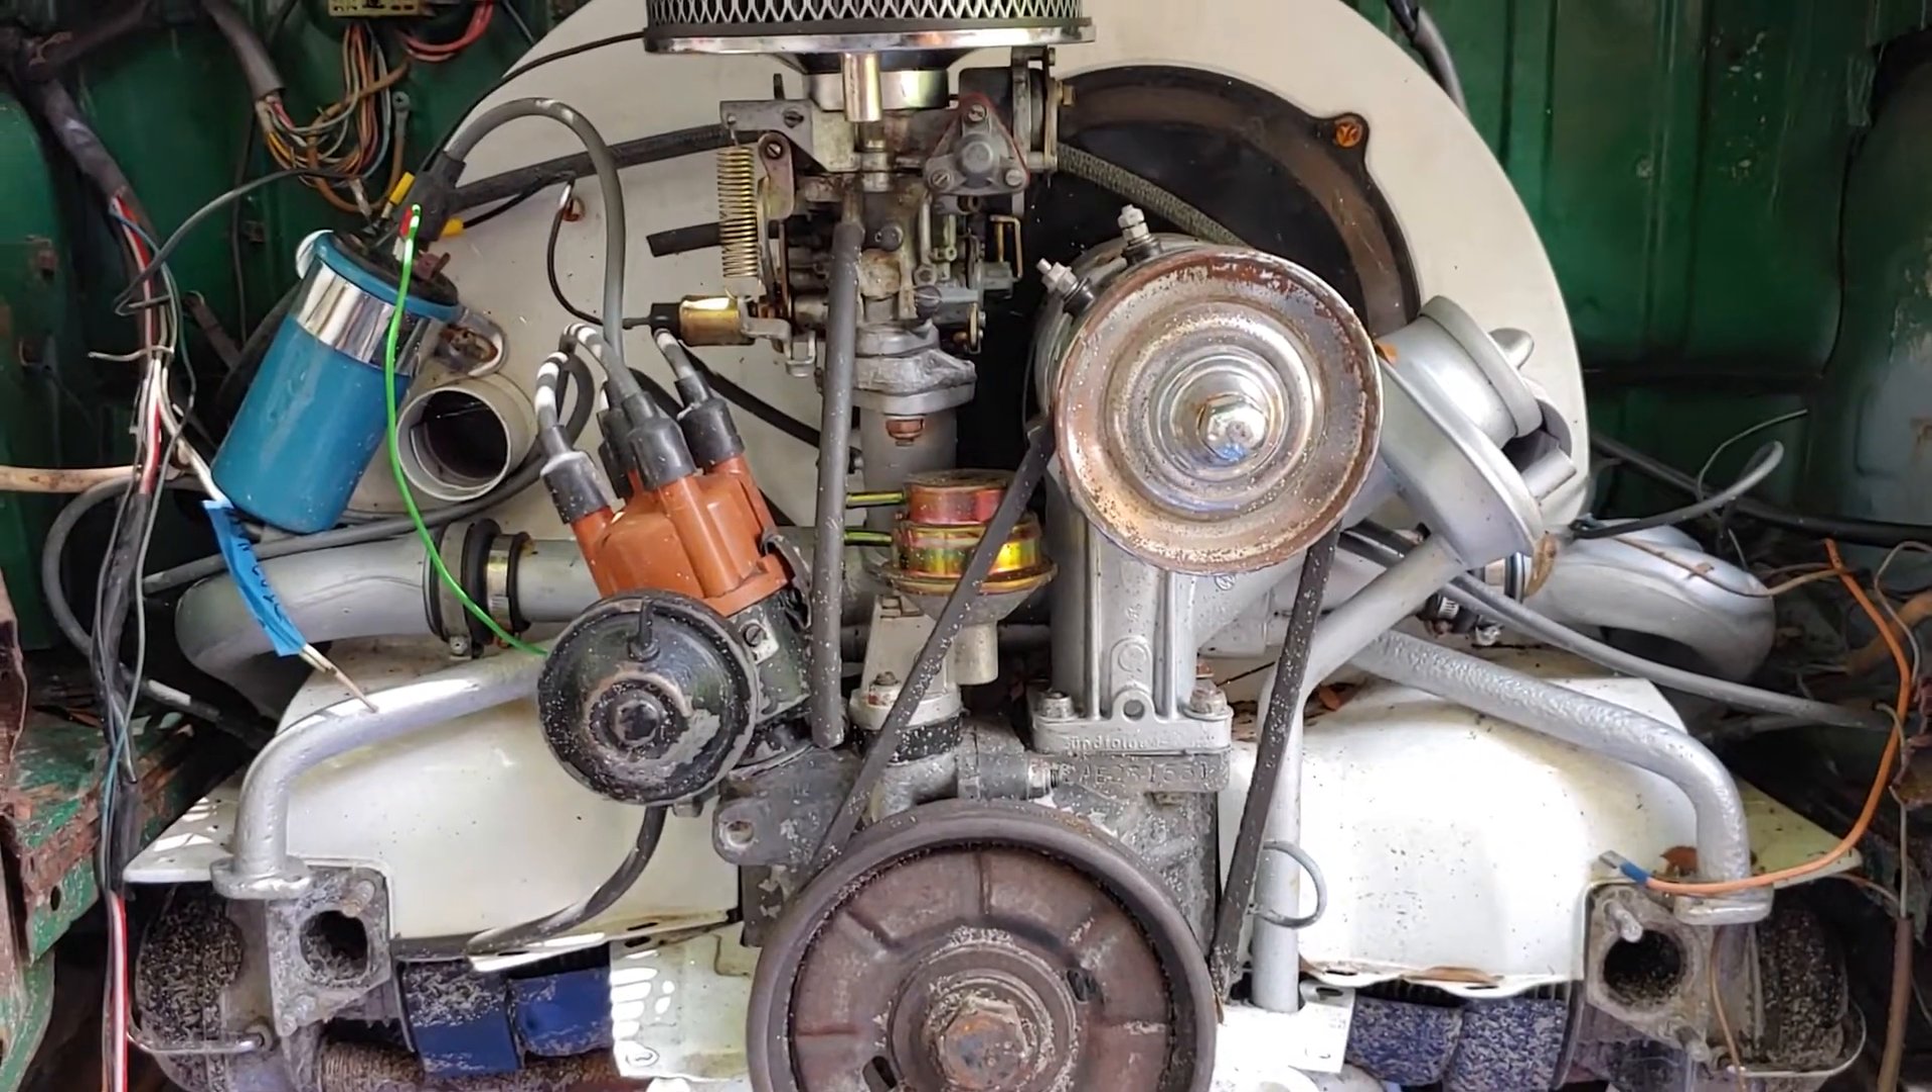We got the engine back into the car.